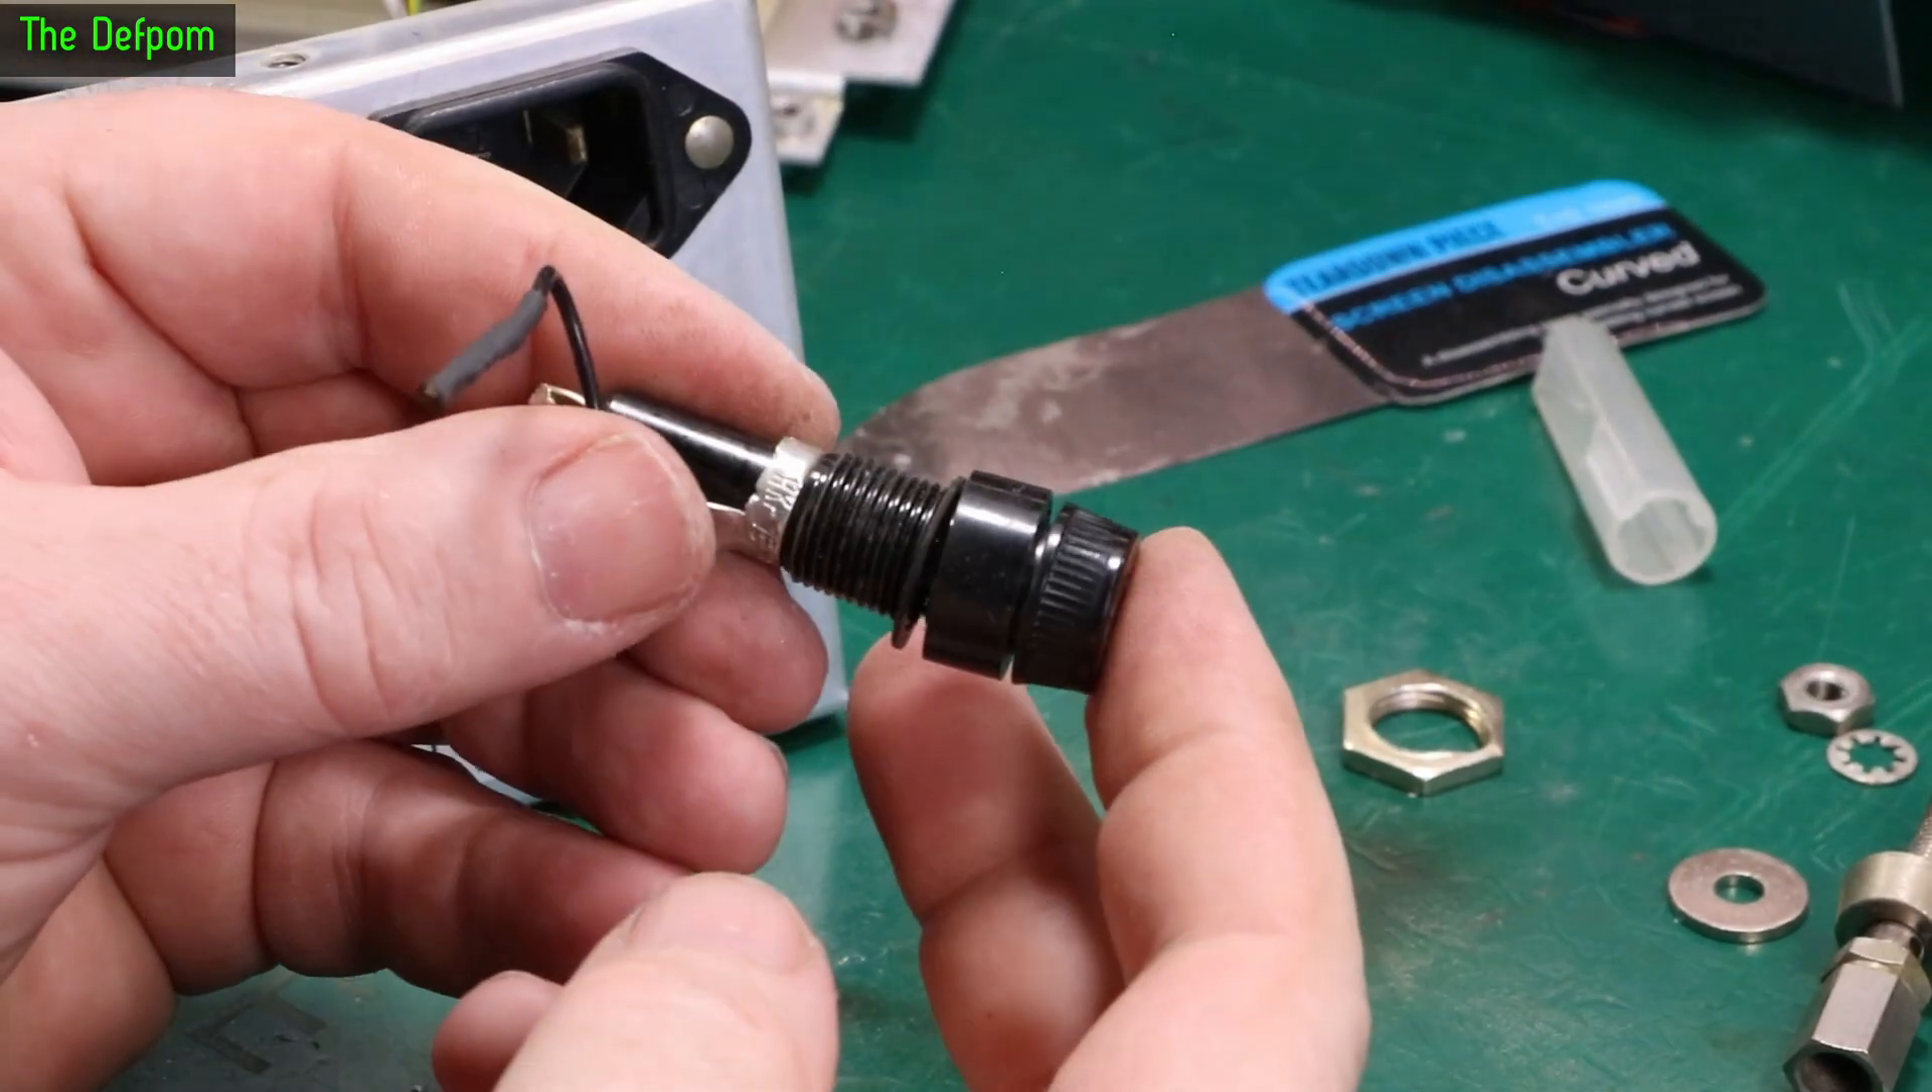So there's the fuse holder out.